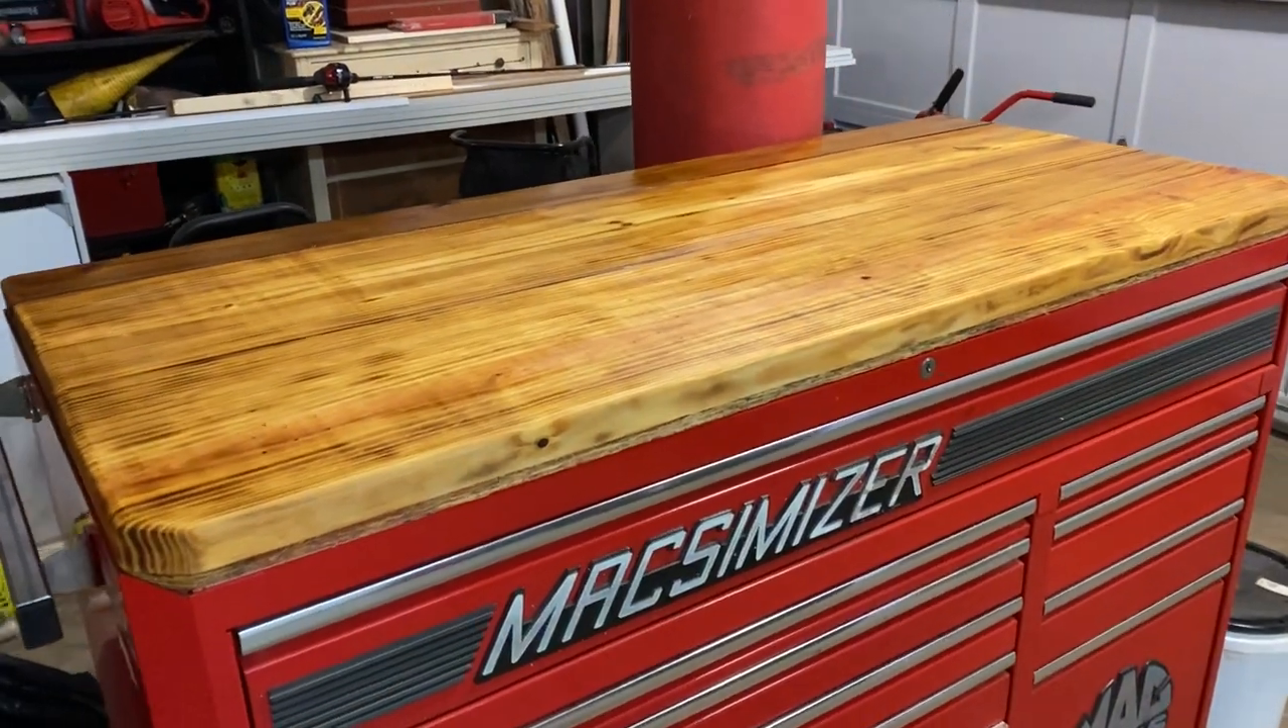We have put three coats of linseed oil on the lid there we have it attached to the top of the toolbox.